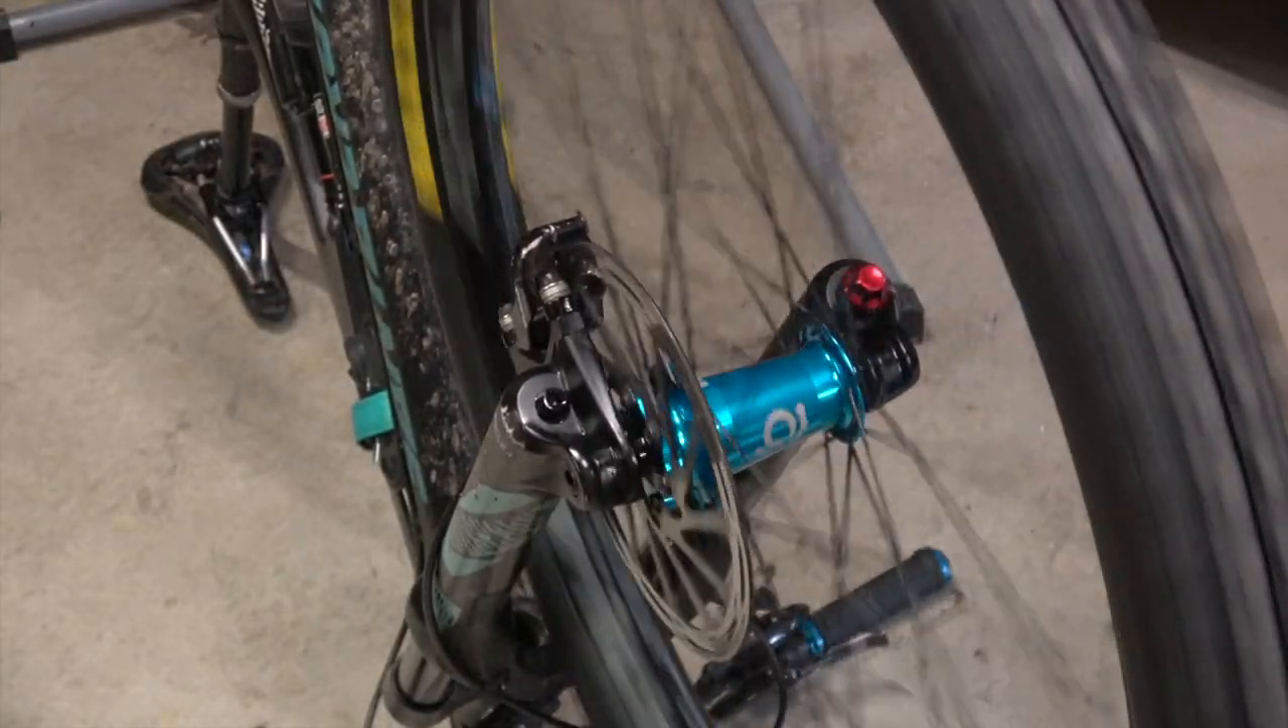While it's upside down, just put the wheel on. Voila. Look at that.